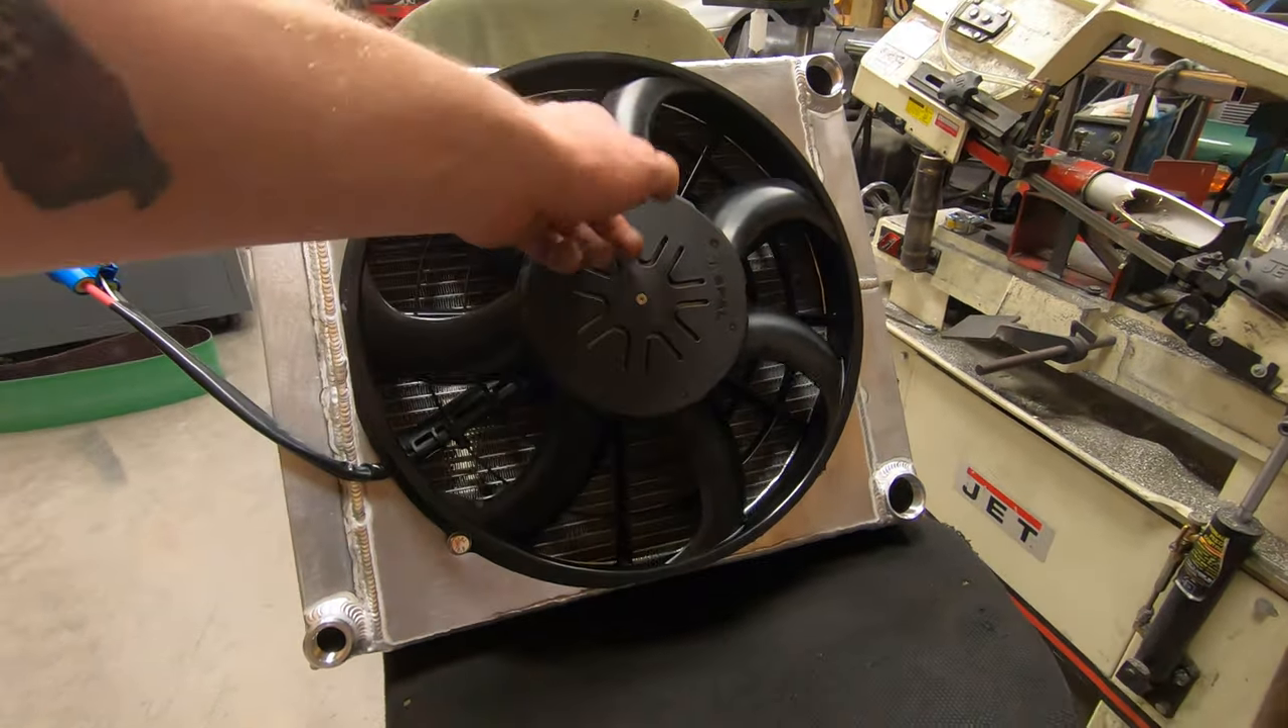And with that we have a shroud welded to a radiator and a fan fastened to that shroud.